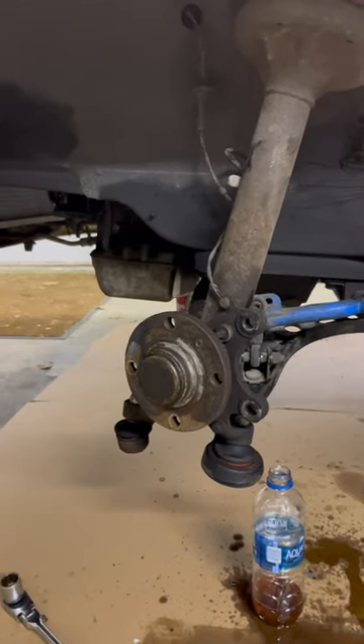Let's take a second and admire the bare bones here with all of the brake components out of the way.